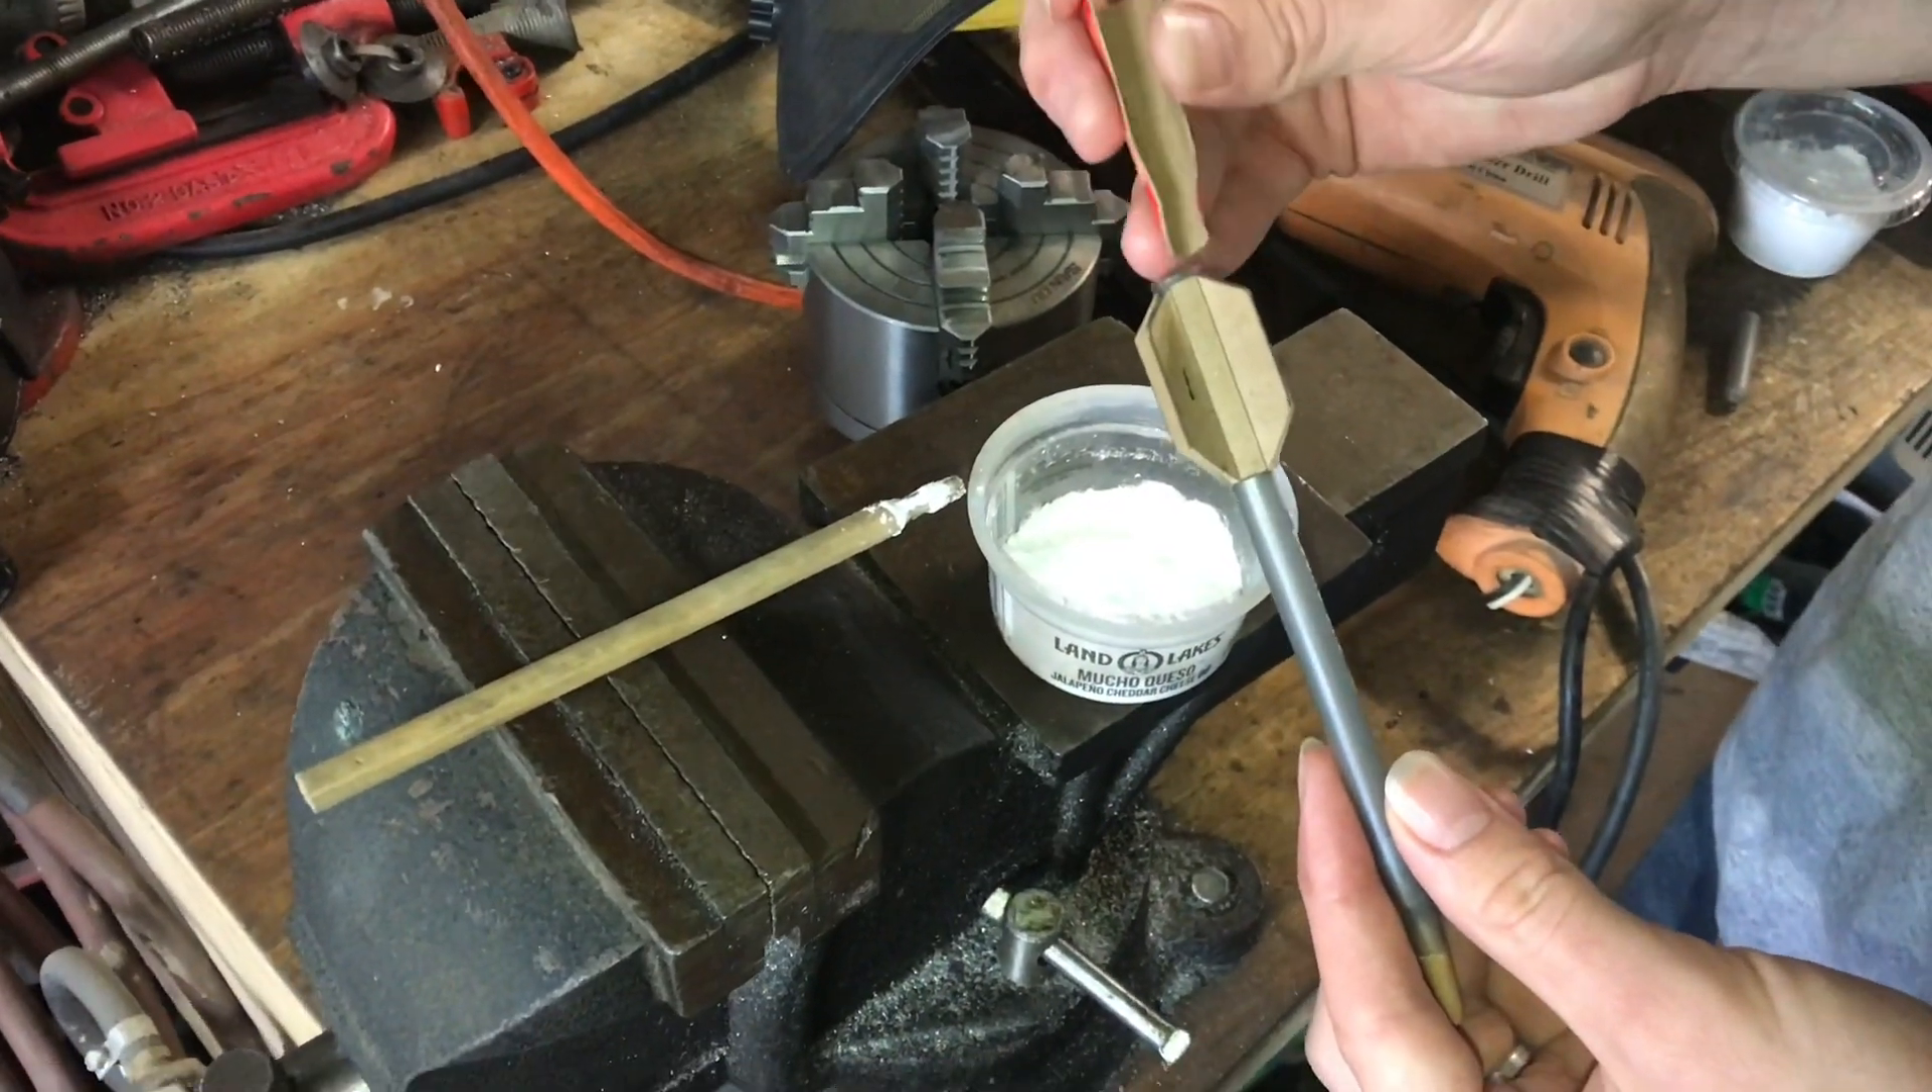Time to add the fuel and I made a little cardboard funnel. It fits nicely in here.